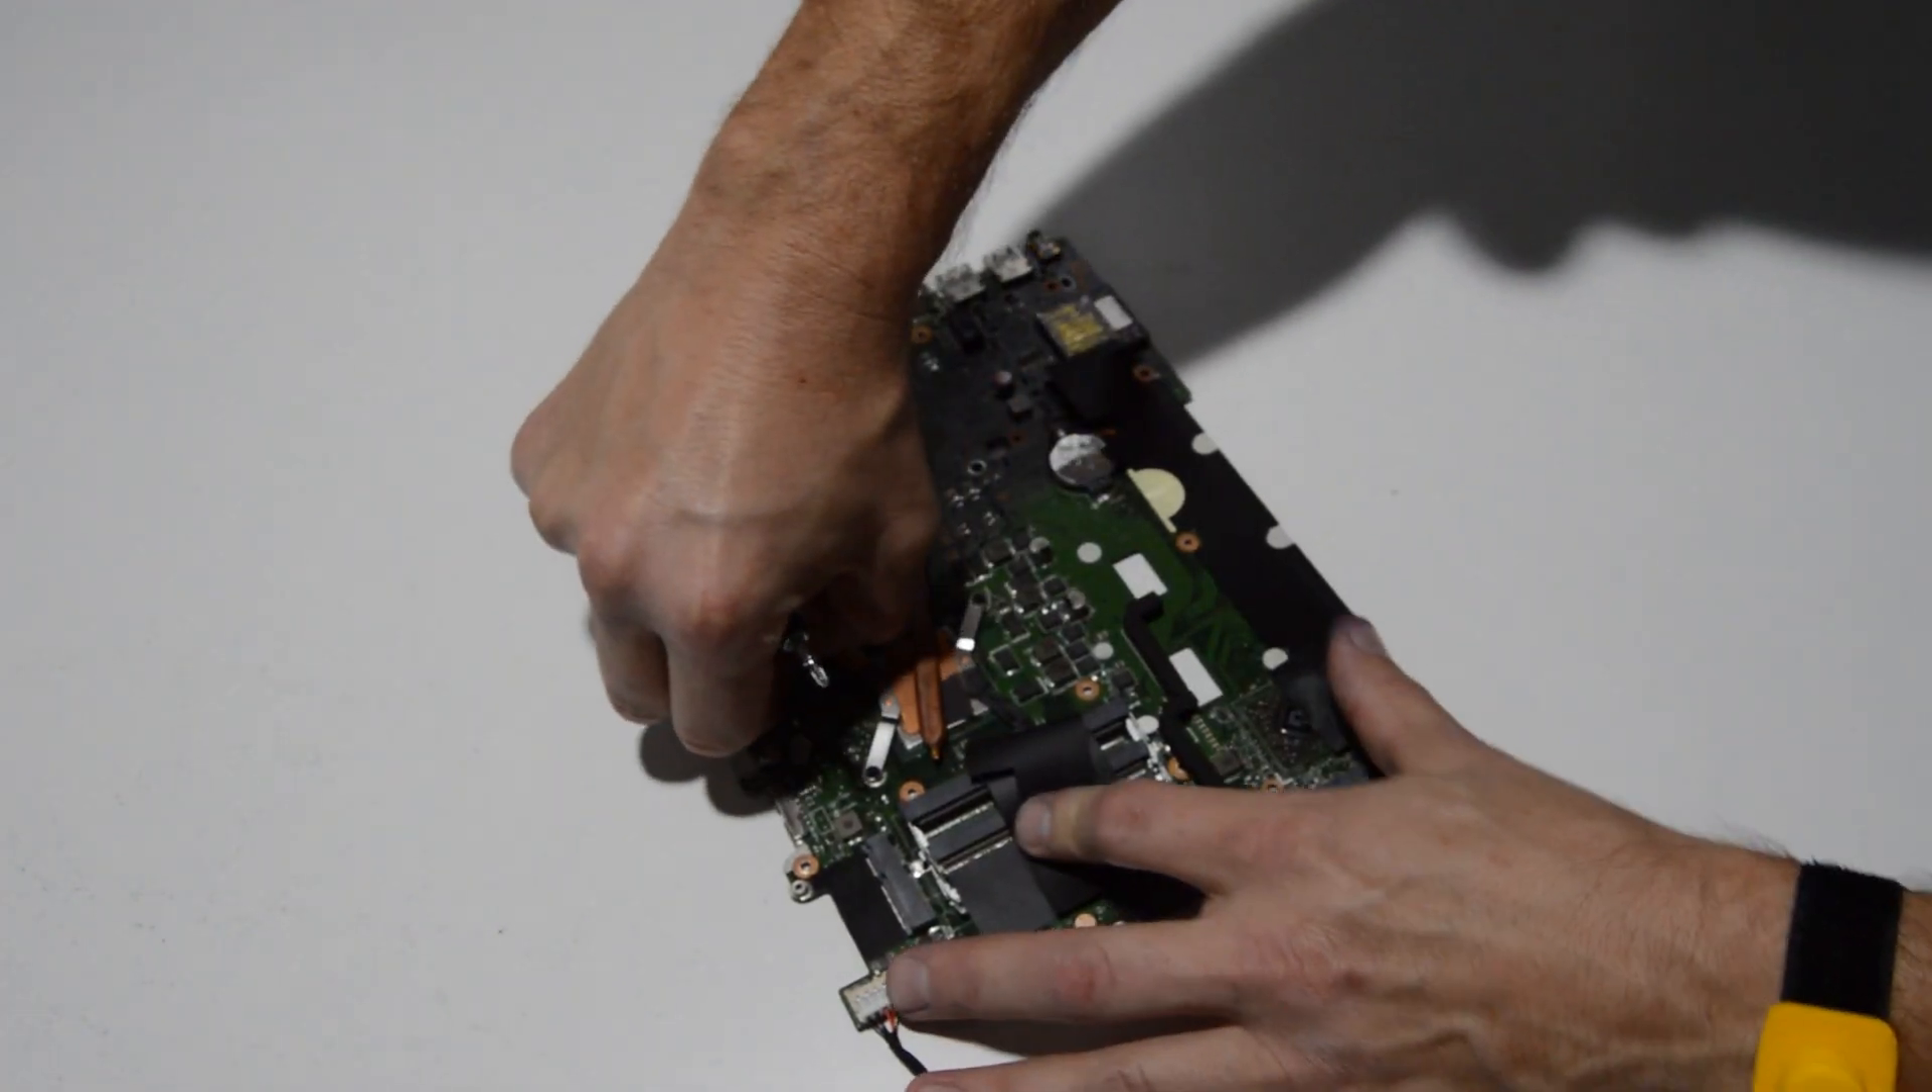All right so the last thing we need to remove is the fan and heat sink assembly.